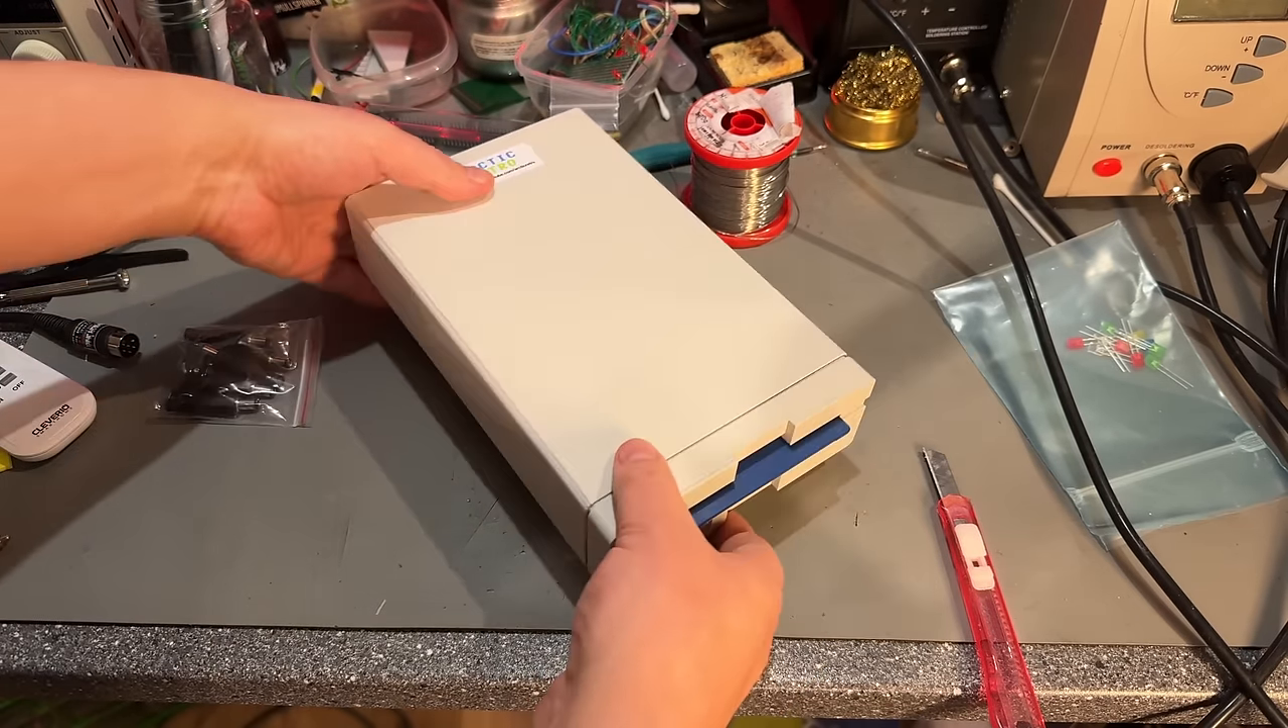I have now assembled the drive again and yeah i think that's going to be it.